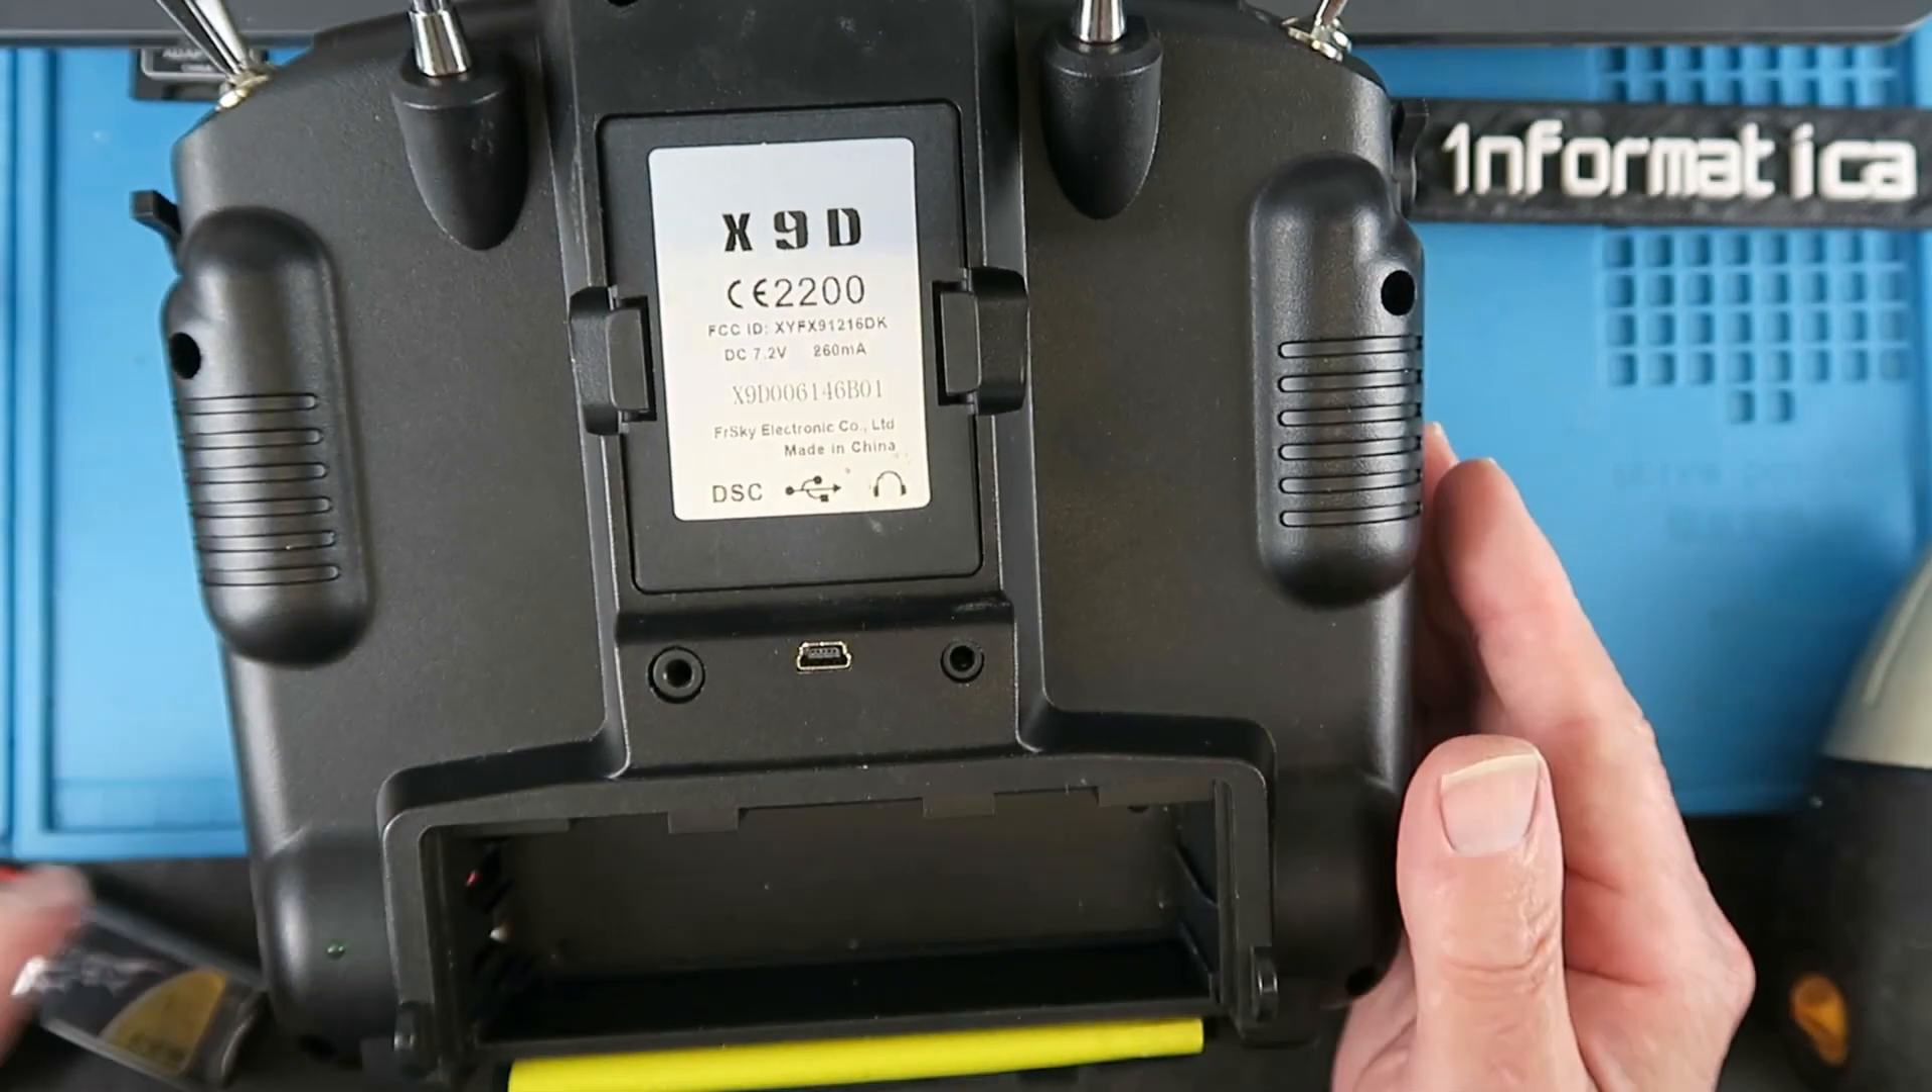Obviously the battery has been removed.